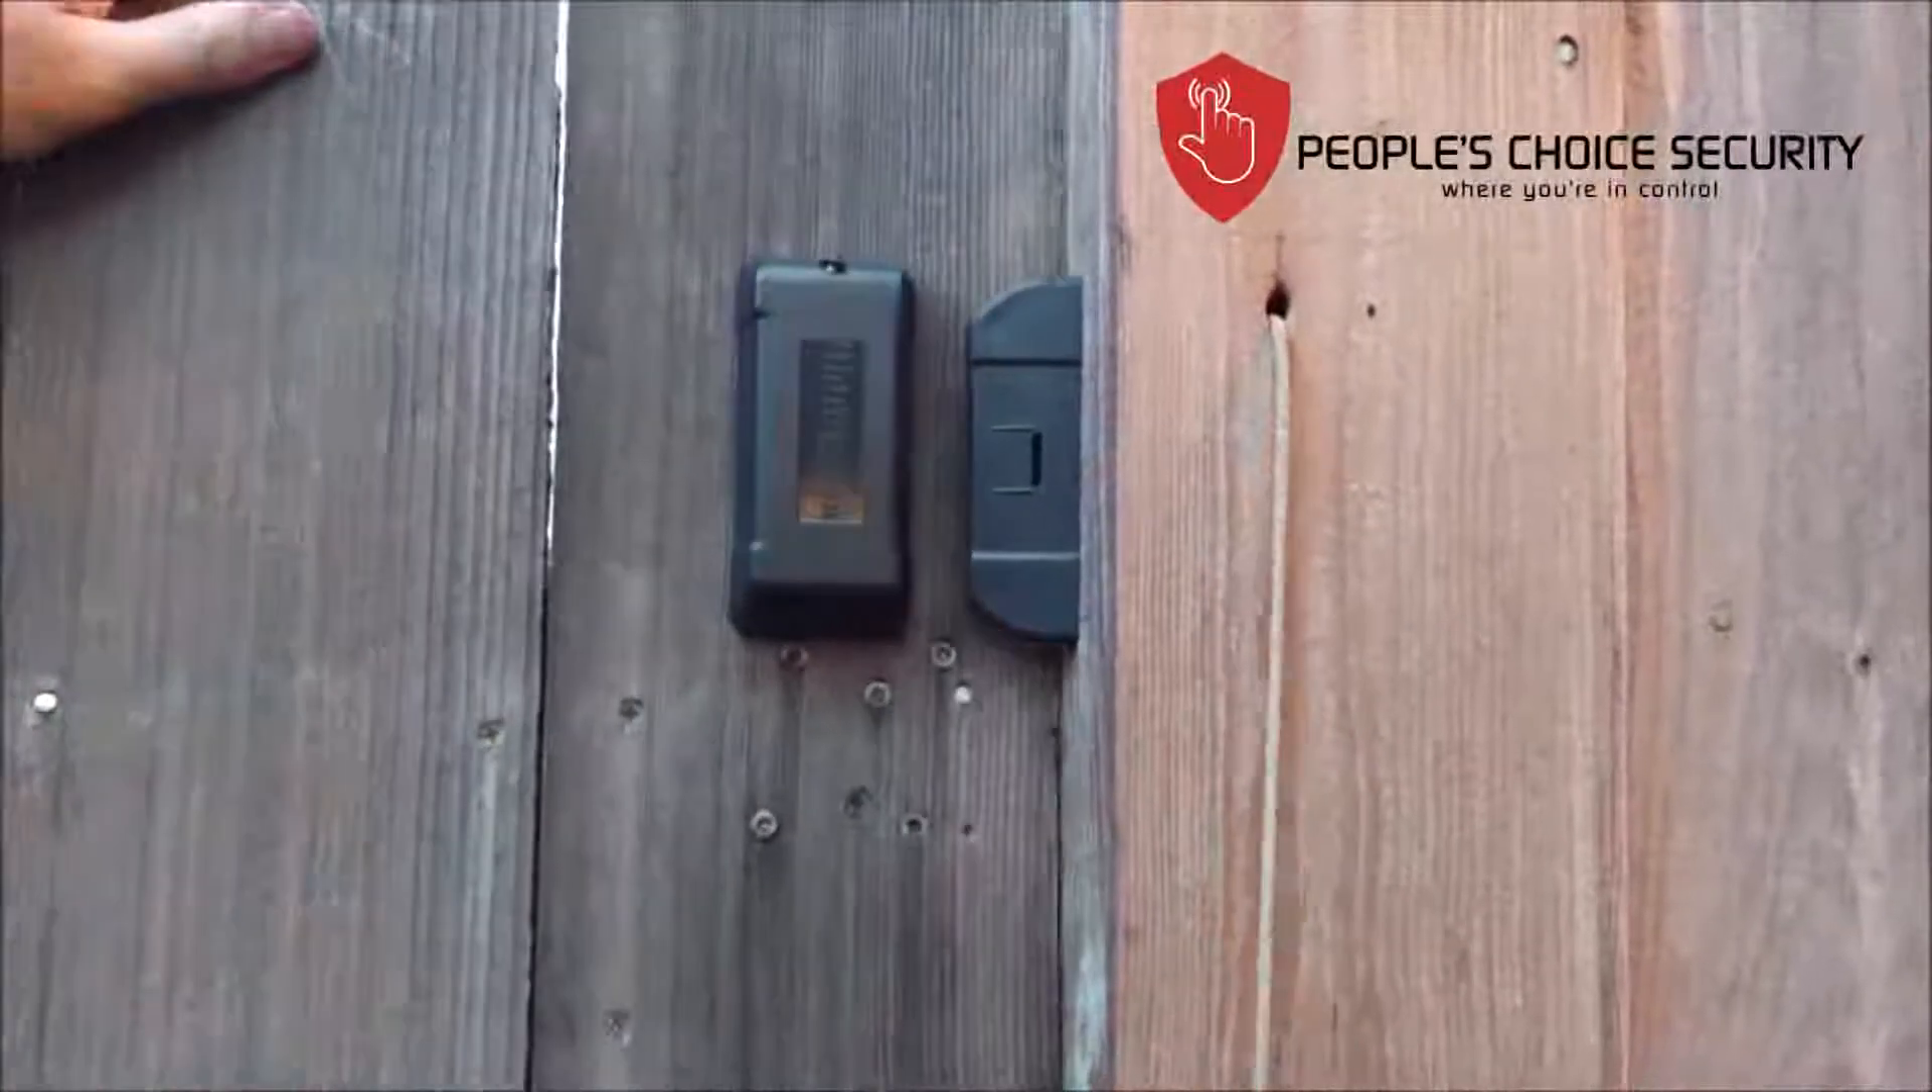So here you can see we've installed our gate sensor I've left about a half inch gap.